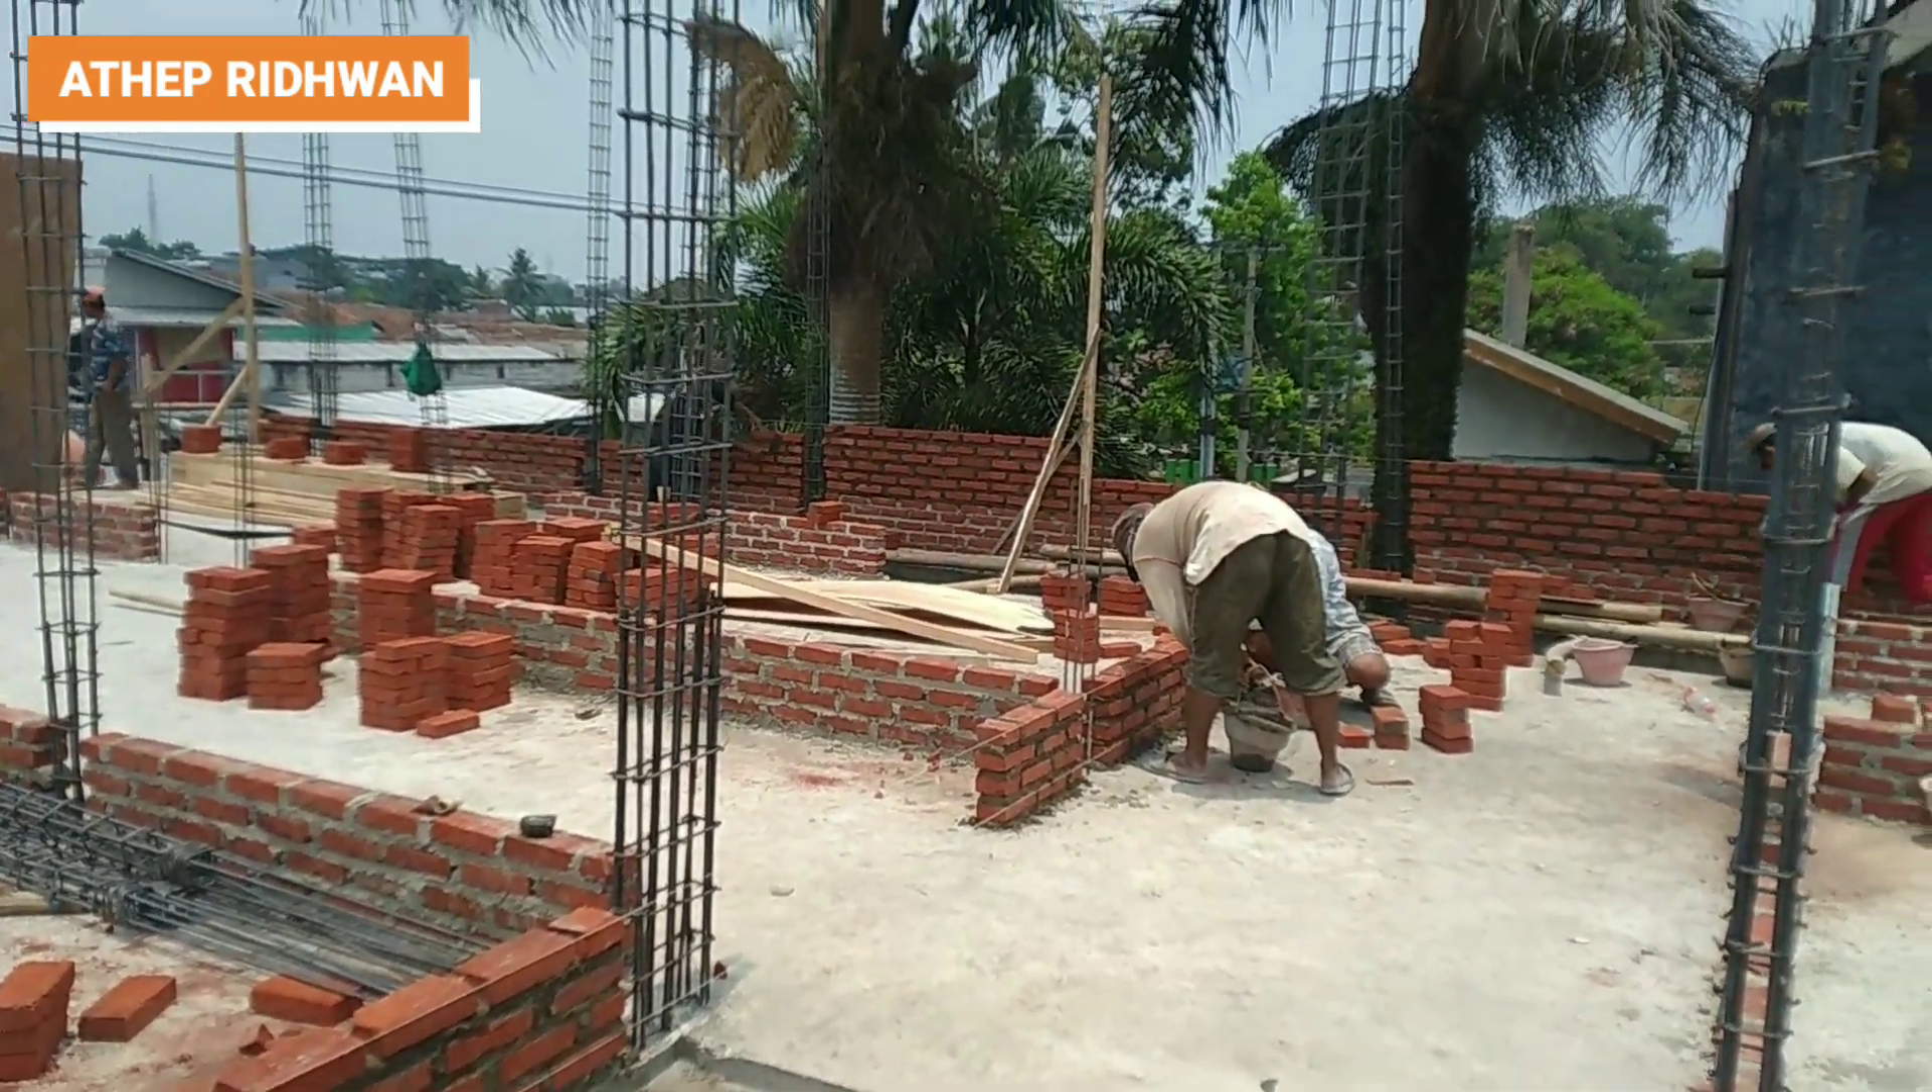Ini belum dikasih keramik karena memang lantai 2 nya juga belum kita kasih apa-apa.